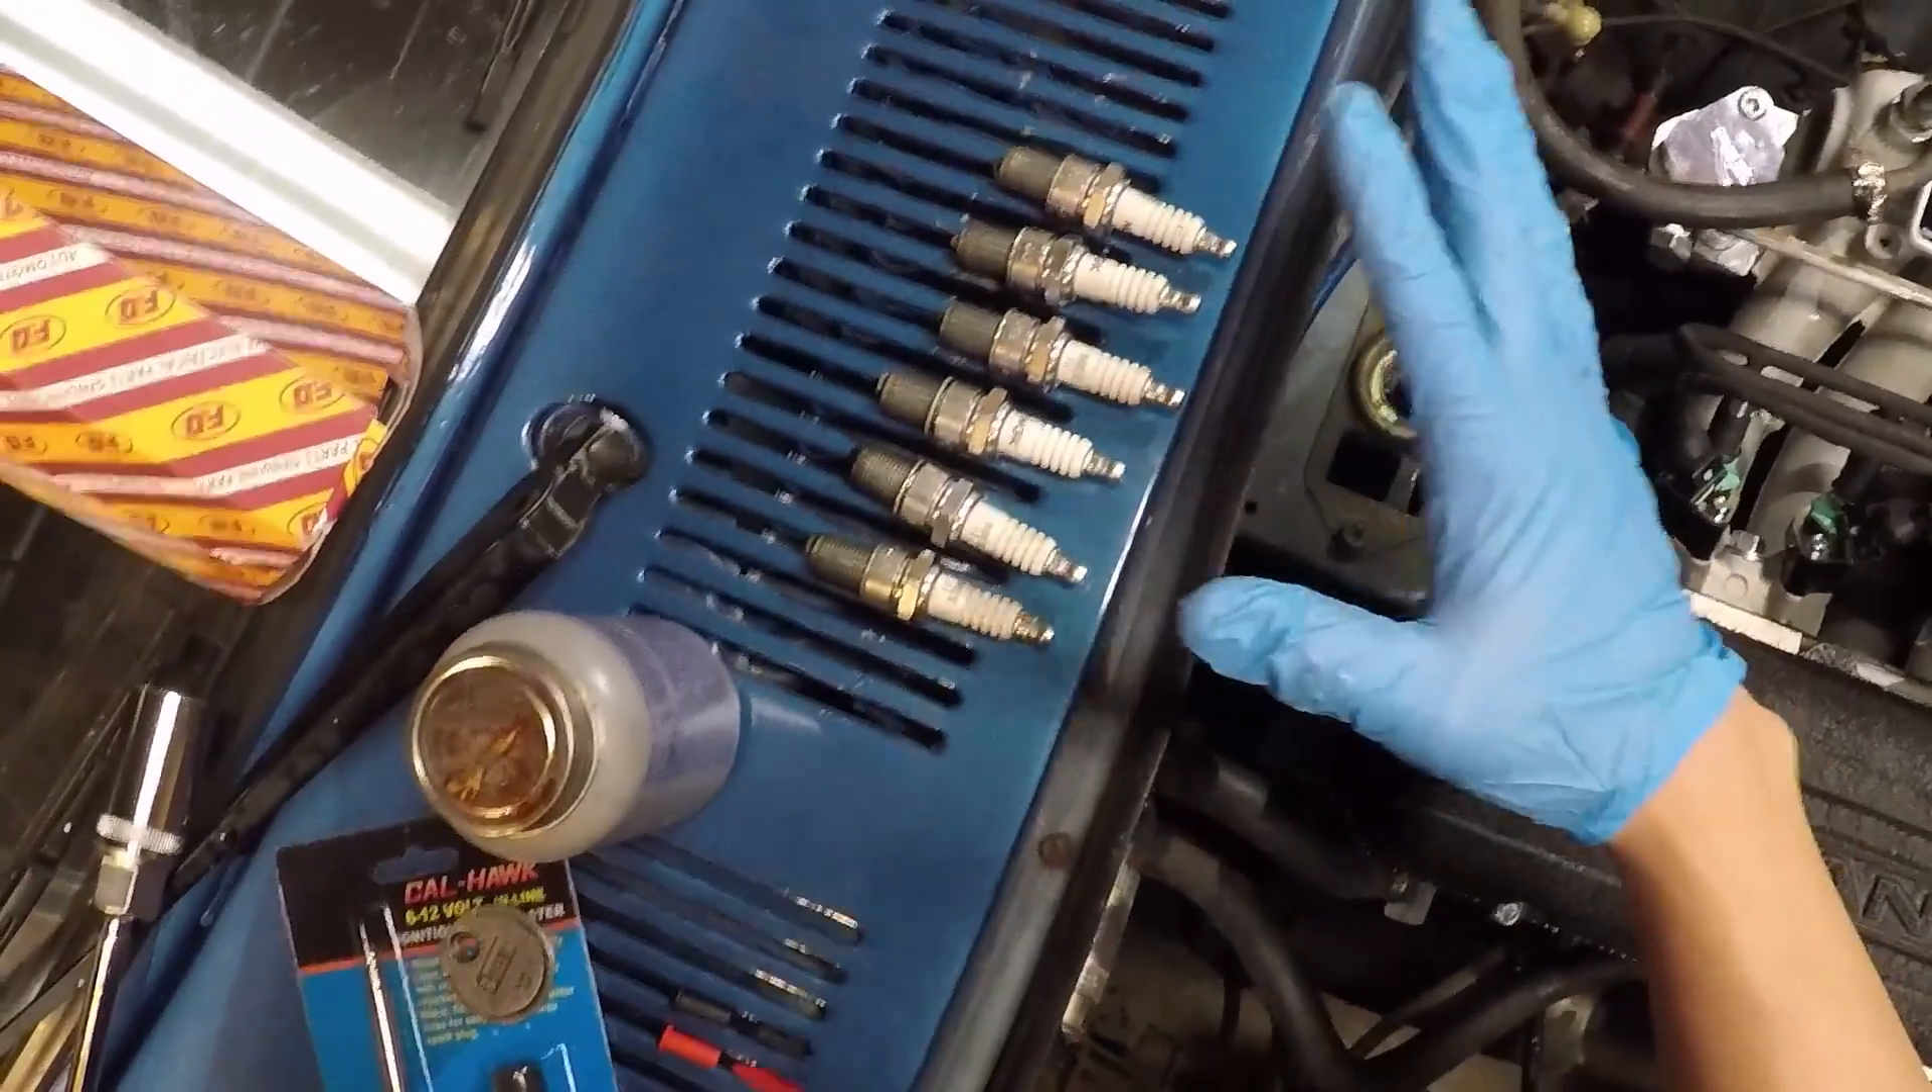So we popped out all the plugs.